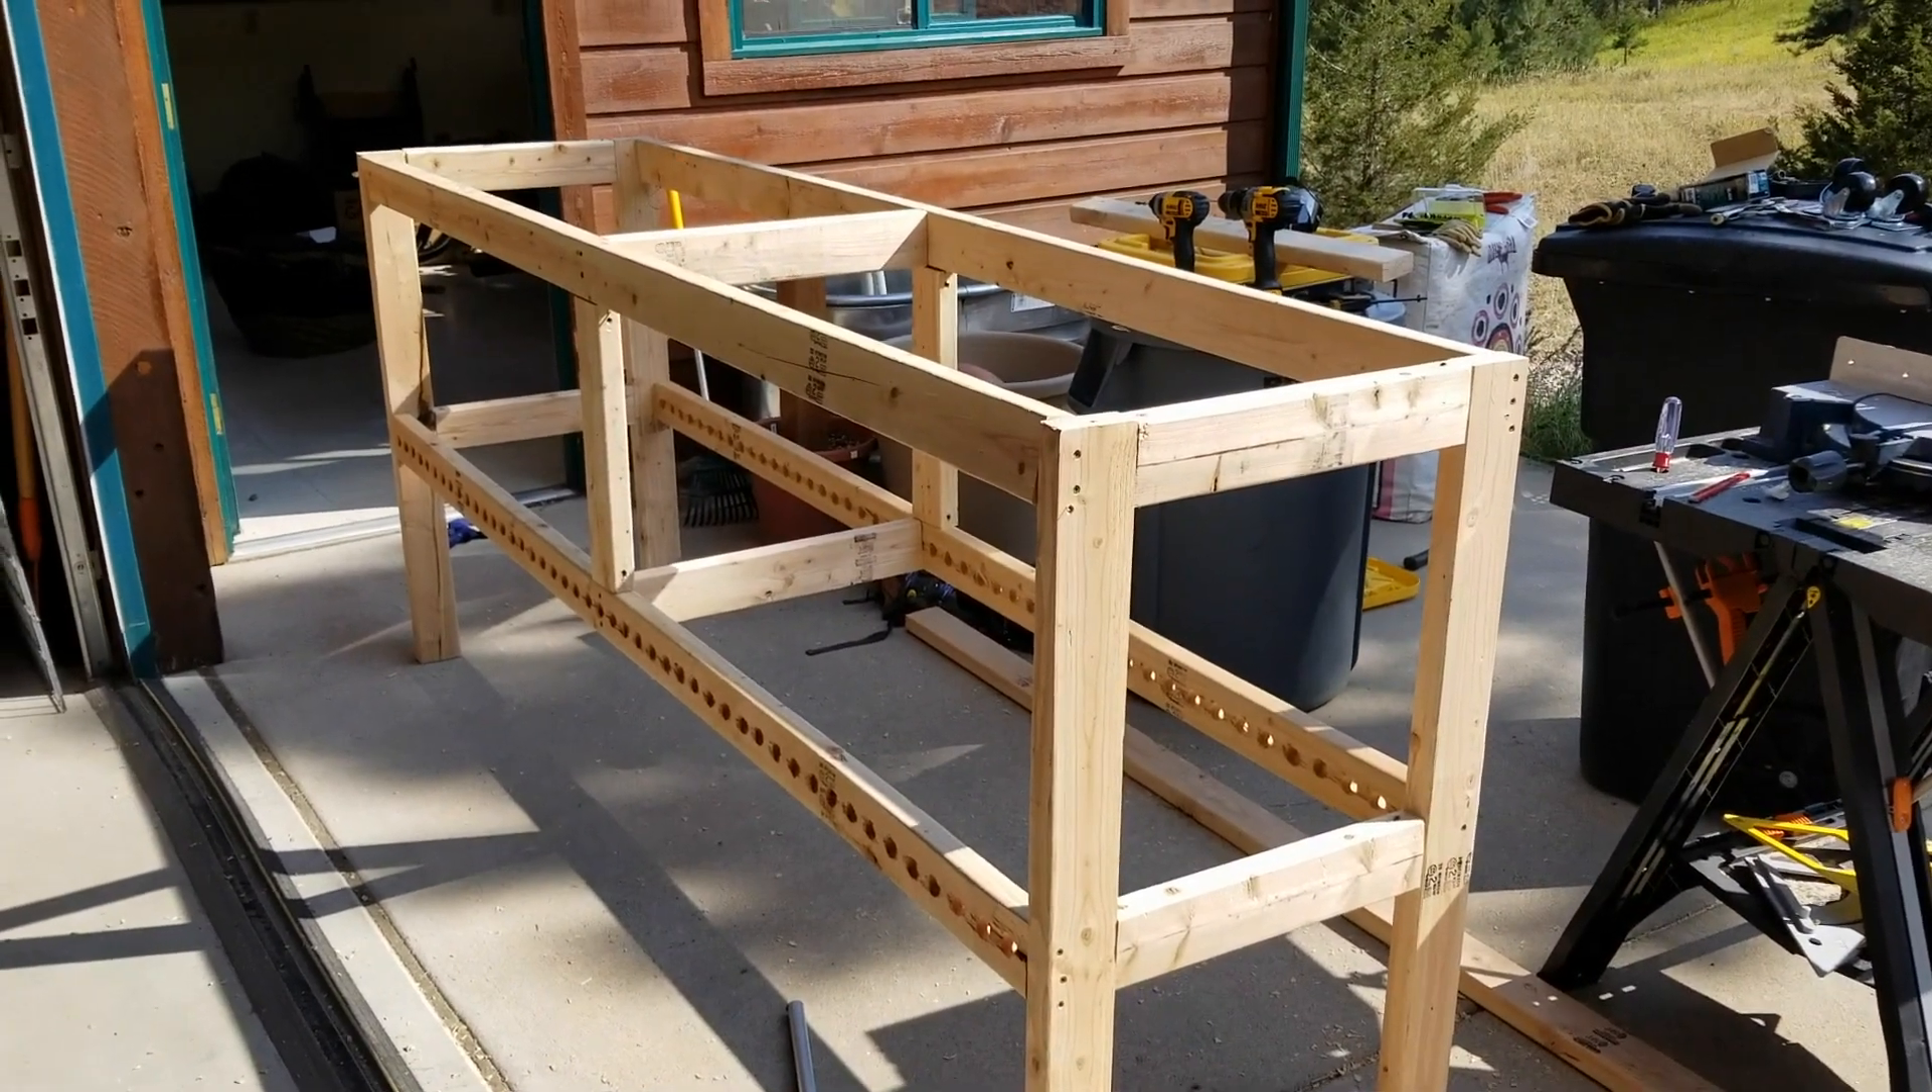So I have put in the center stabilizers.